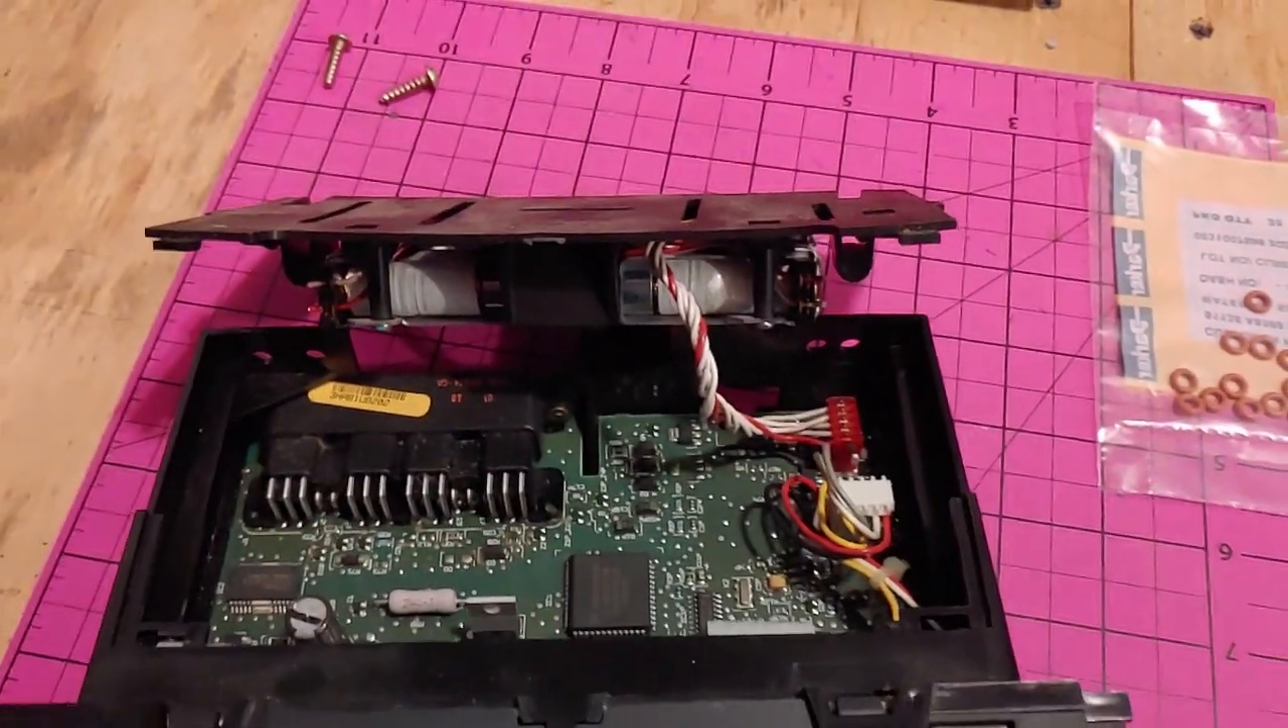There's one little red connector in here we need to unplug to separate the two halves, so we'll do that right now.